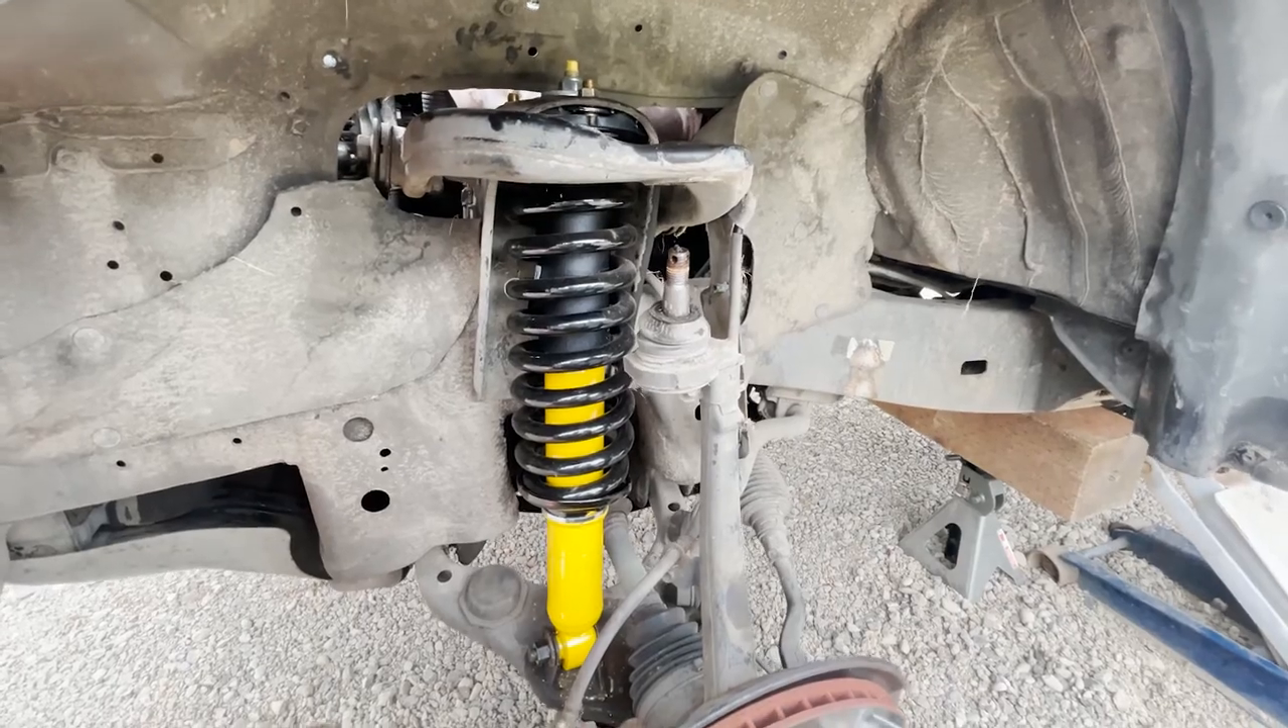All right so we got the driver's side strut in and took a little trial and error.